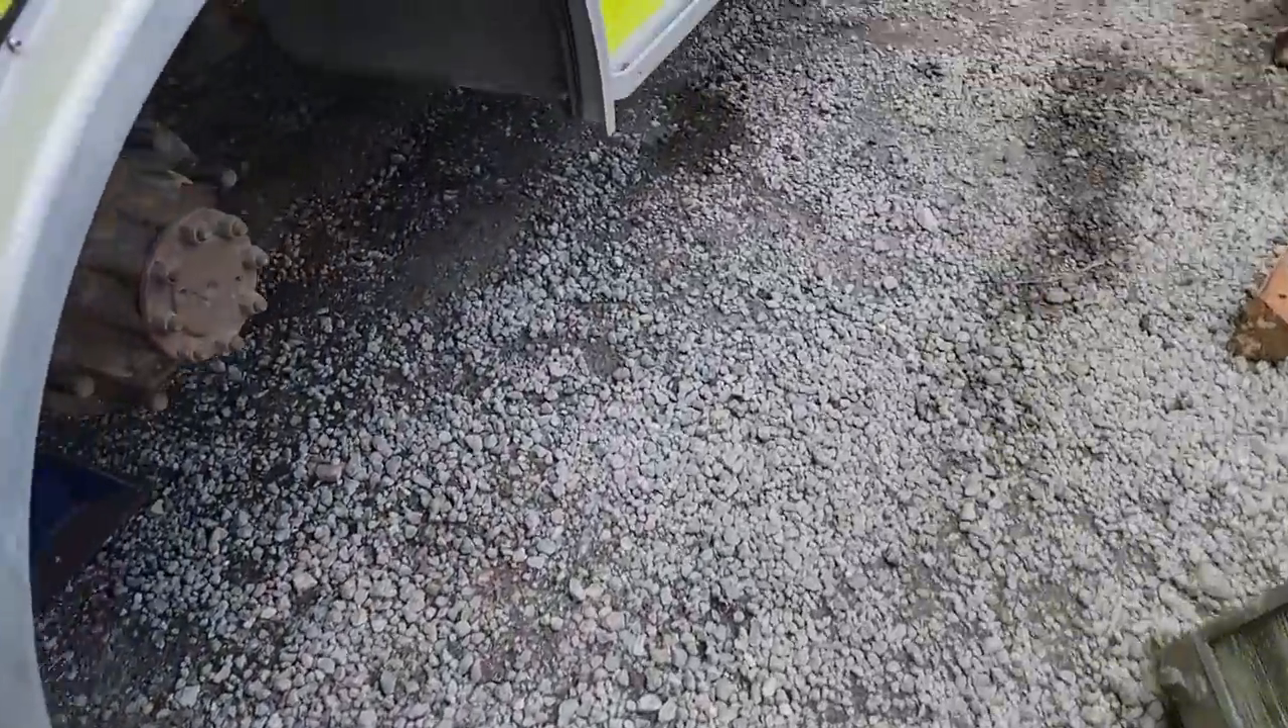I haven't got this side apart yet i got the wheels off.